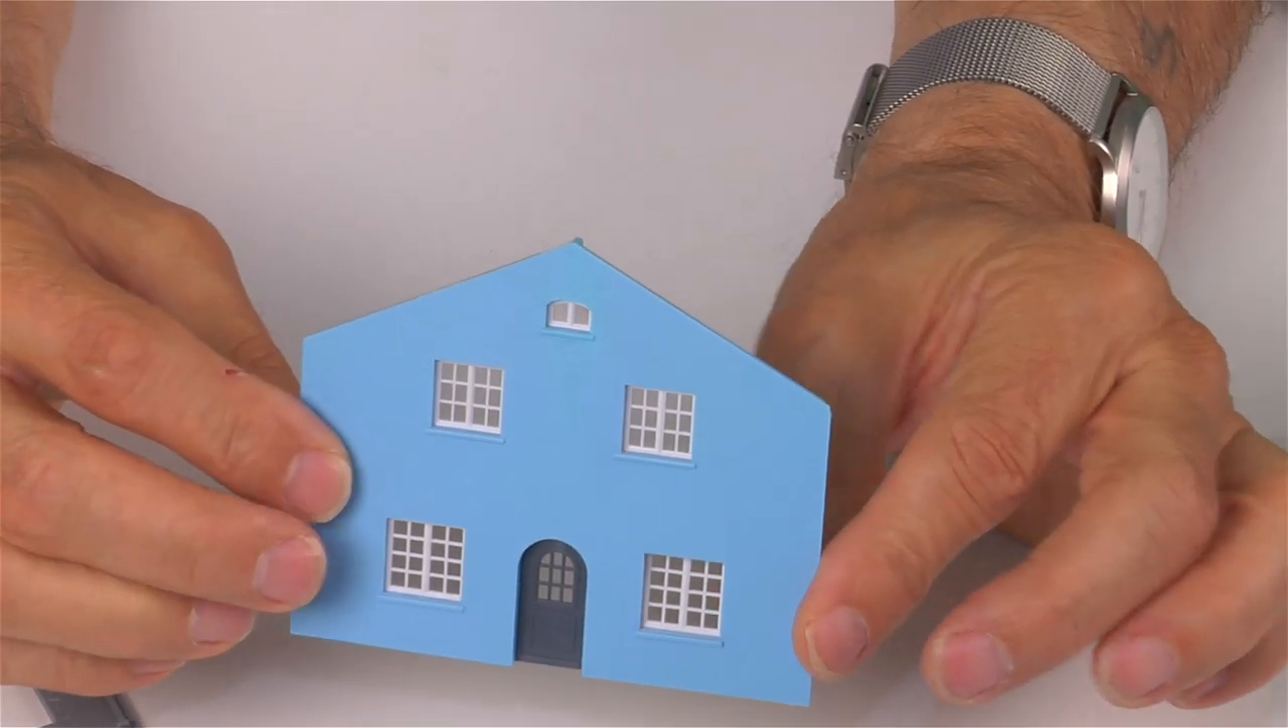Da ist schon mal die Haustür drin.